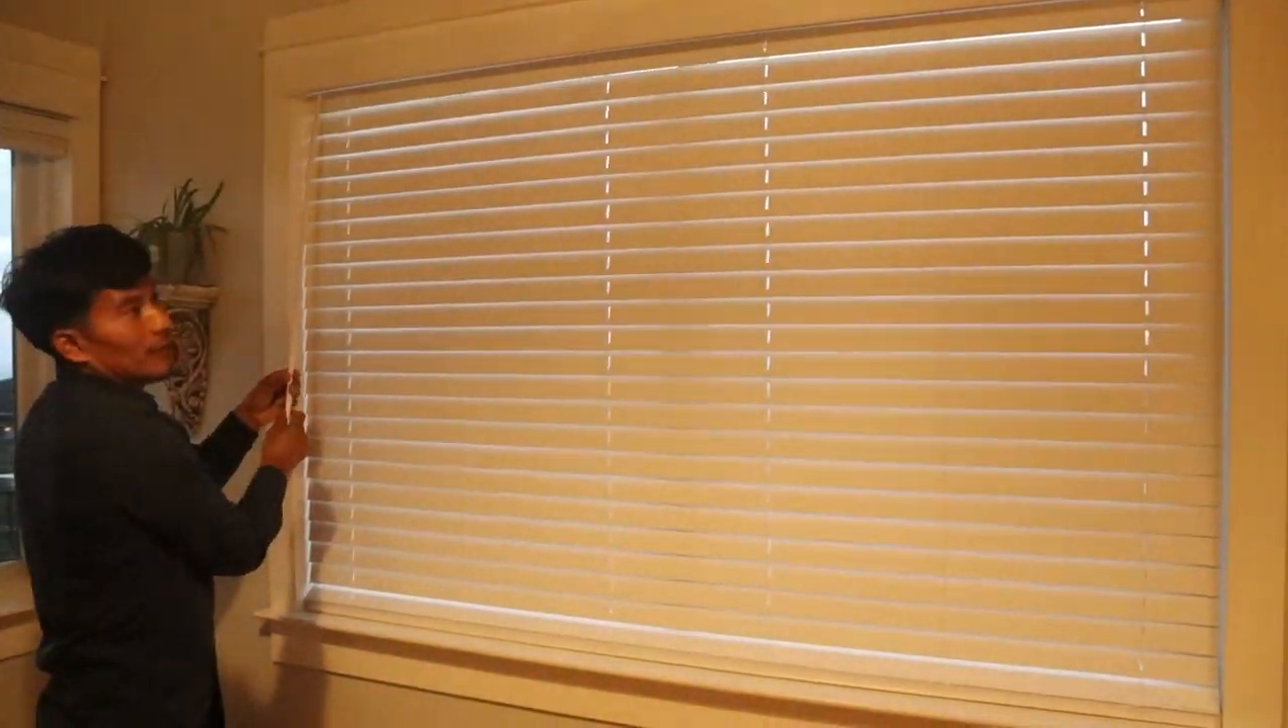Now we're gonna bring the blinds down and bingo you got a new blinds installed within what five to ten minutes.